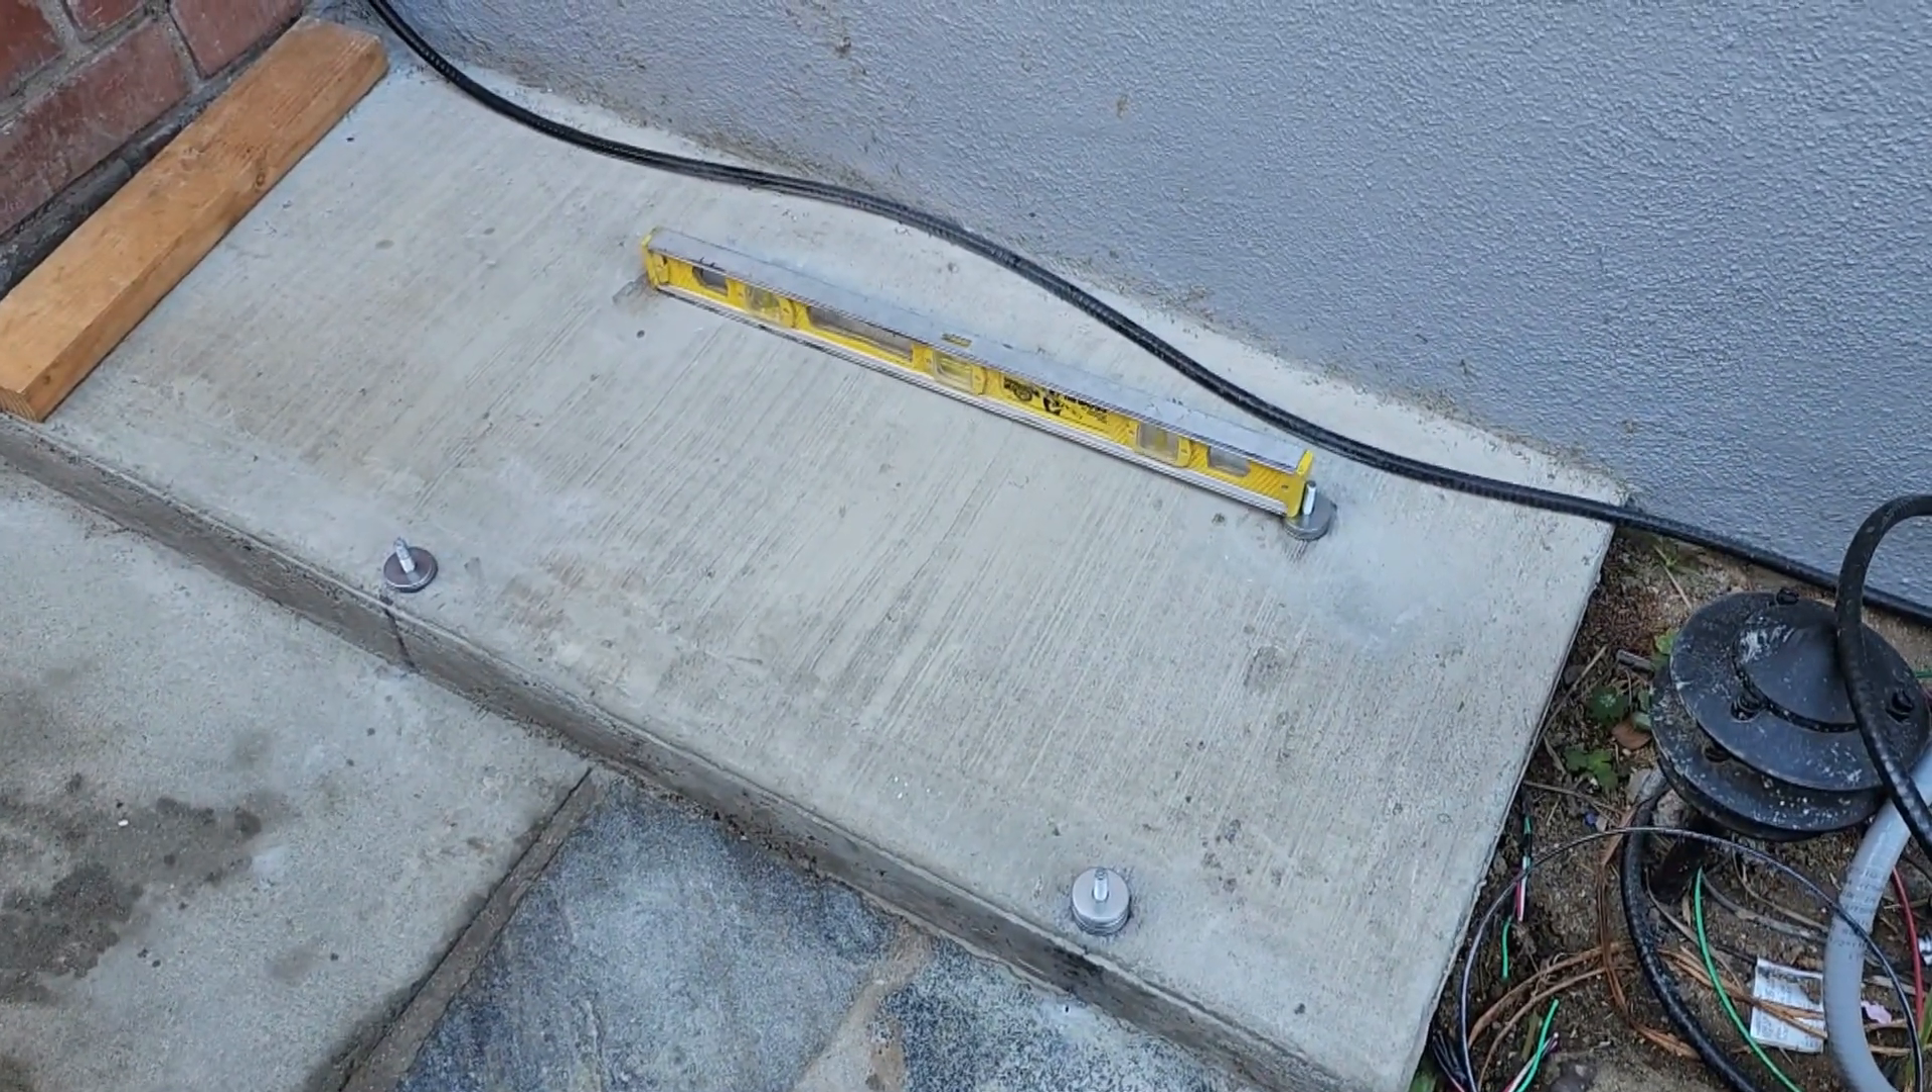Okay, so we've got the mounting studs in place.